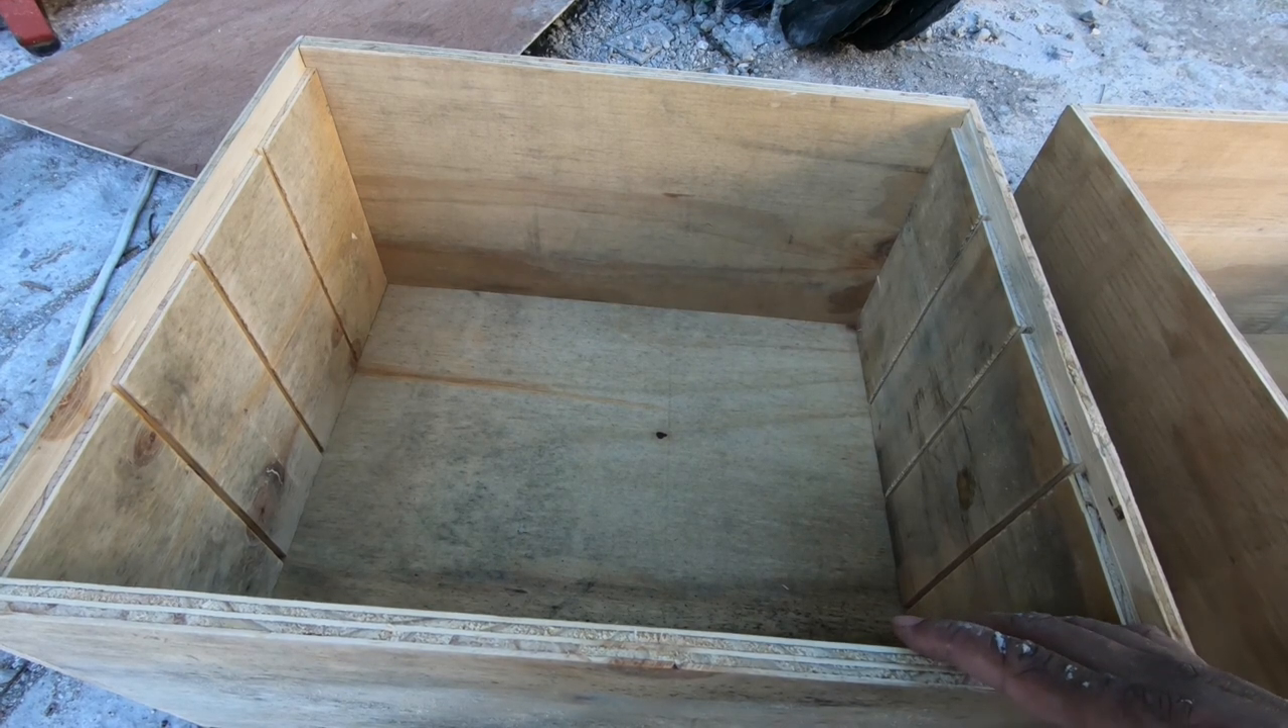I'm finished assembling the boxes so far.